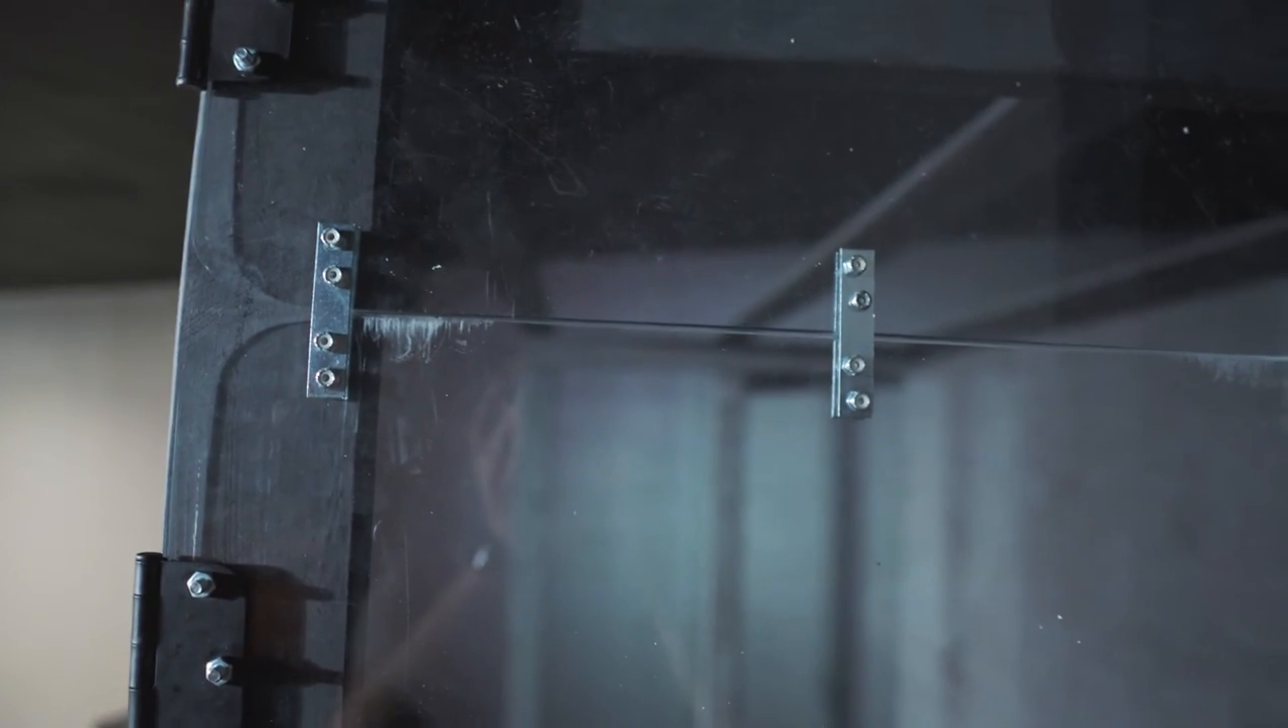We connected our extra one foot pieces using these straight ties just kinda sandwiched in between there.